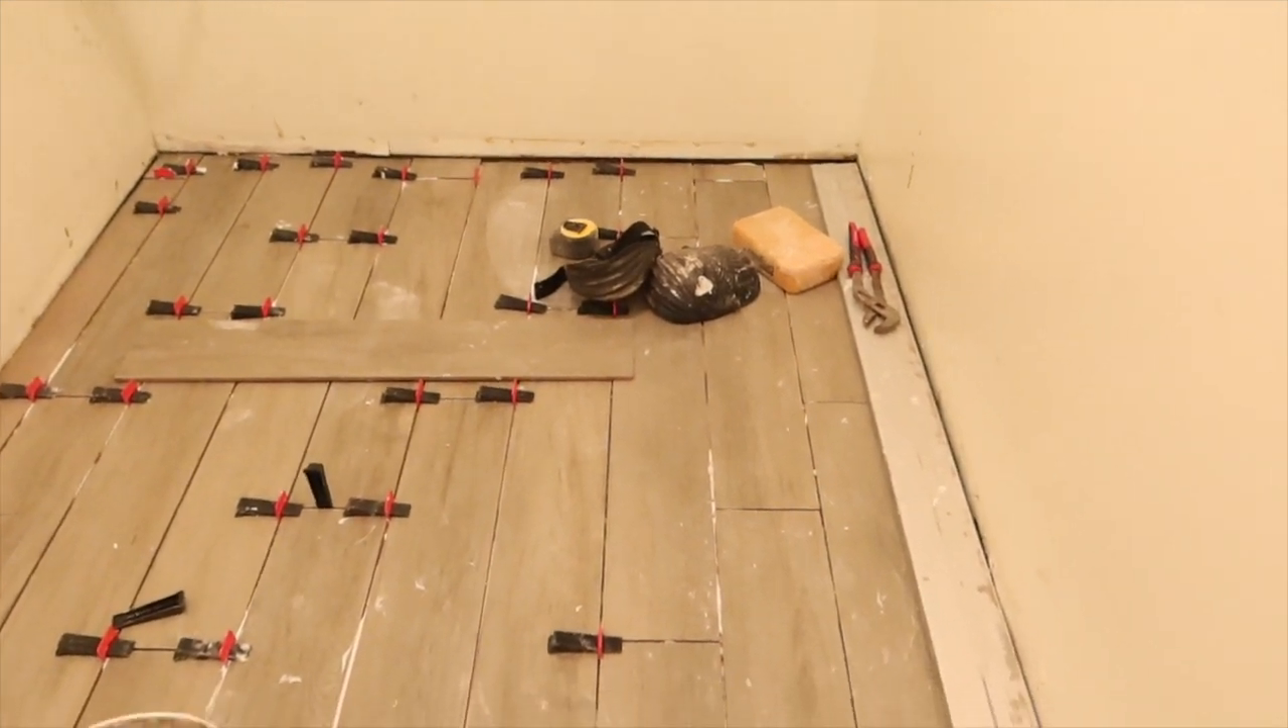The laundry room is almost complete guys they still have tools out and of course they still have the spacers right here.